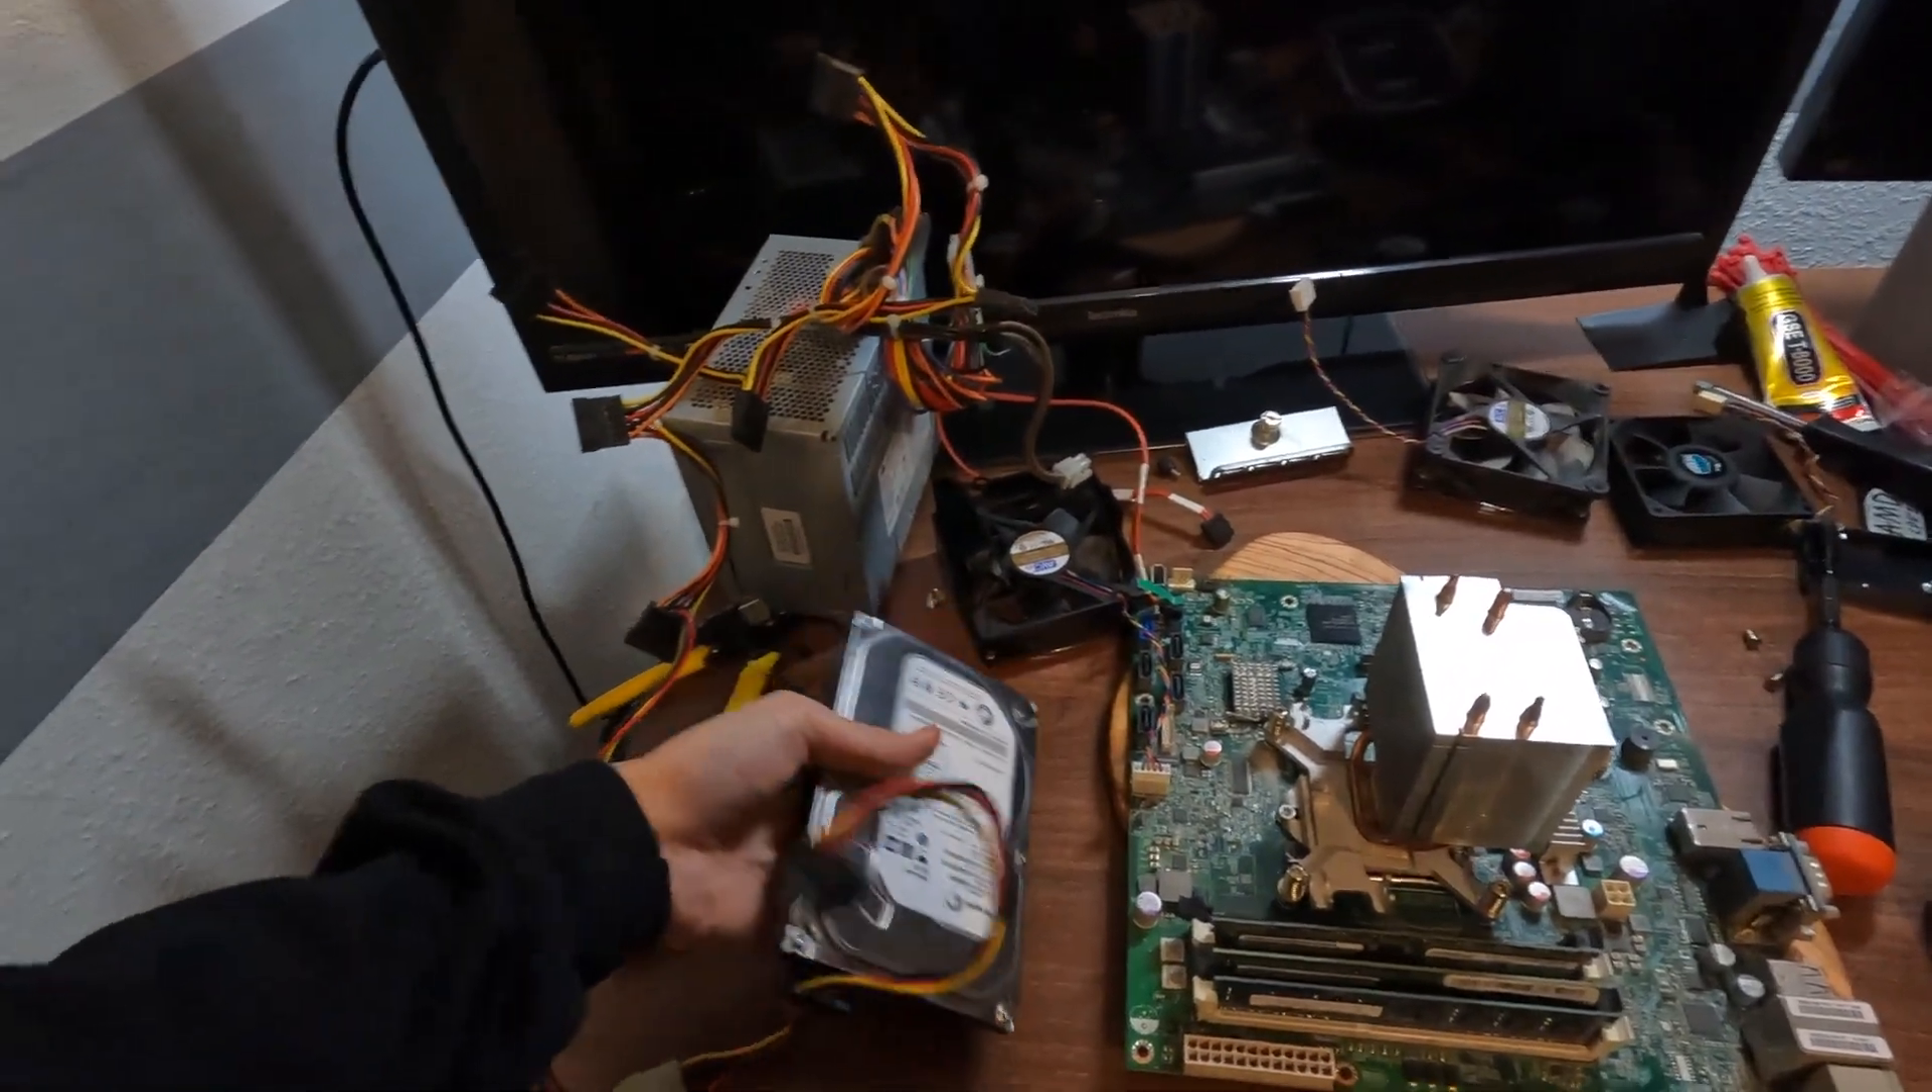So, now all we have to do is we need to shove this power supply in, shove this hard drive in, and then see if it turns on.